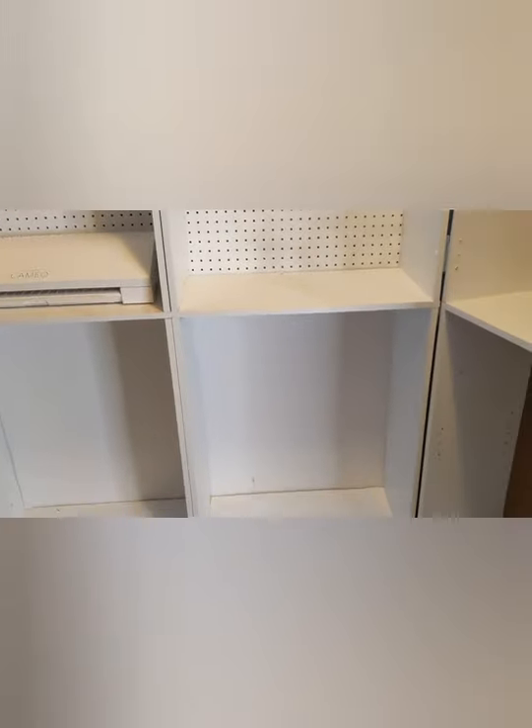And I still need to put all the shelves and the organizing stuff in.